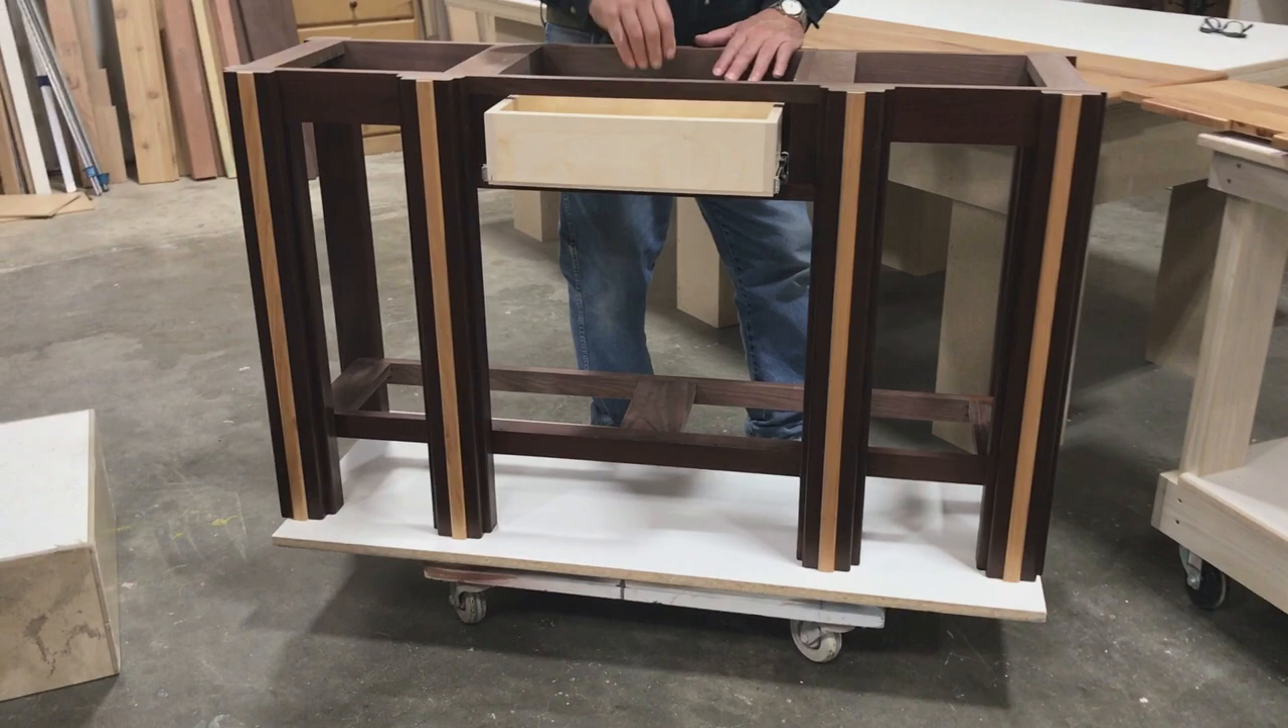This is the shelf this is the top cabinet we've installed our drawer and if you want to remember how to build a drawer don't forget to look at our video on how to build drawers.